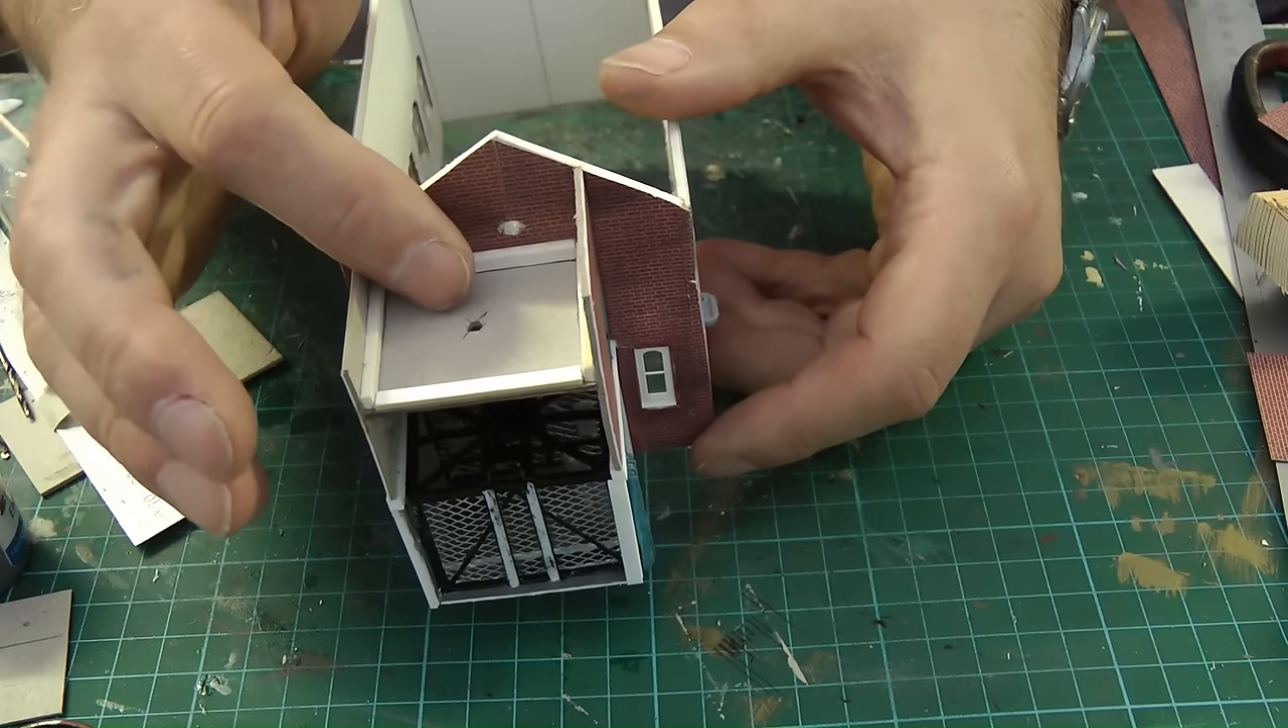As you can see, I've put a piece of card in for the top and I've already pre -drilled it for 3mm ready for the LED.